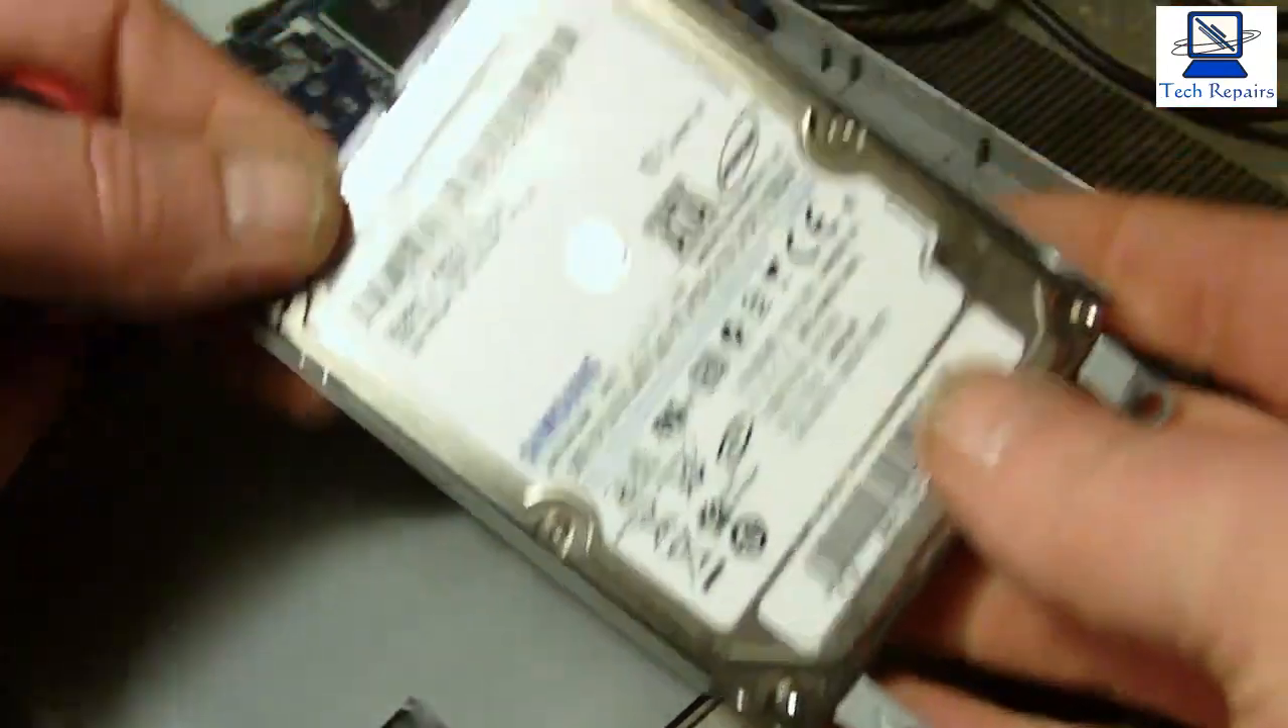That's the hard drive out of the case.